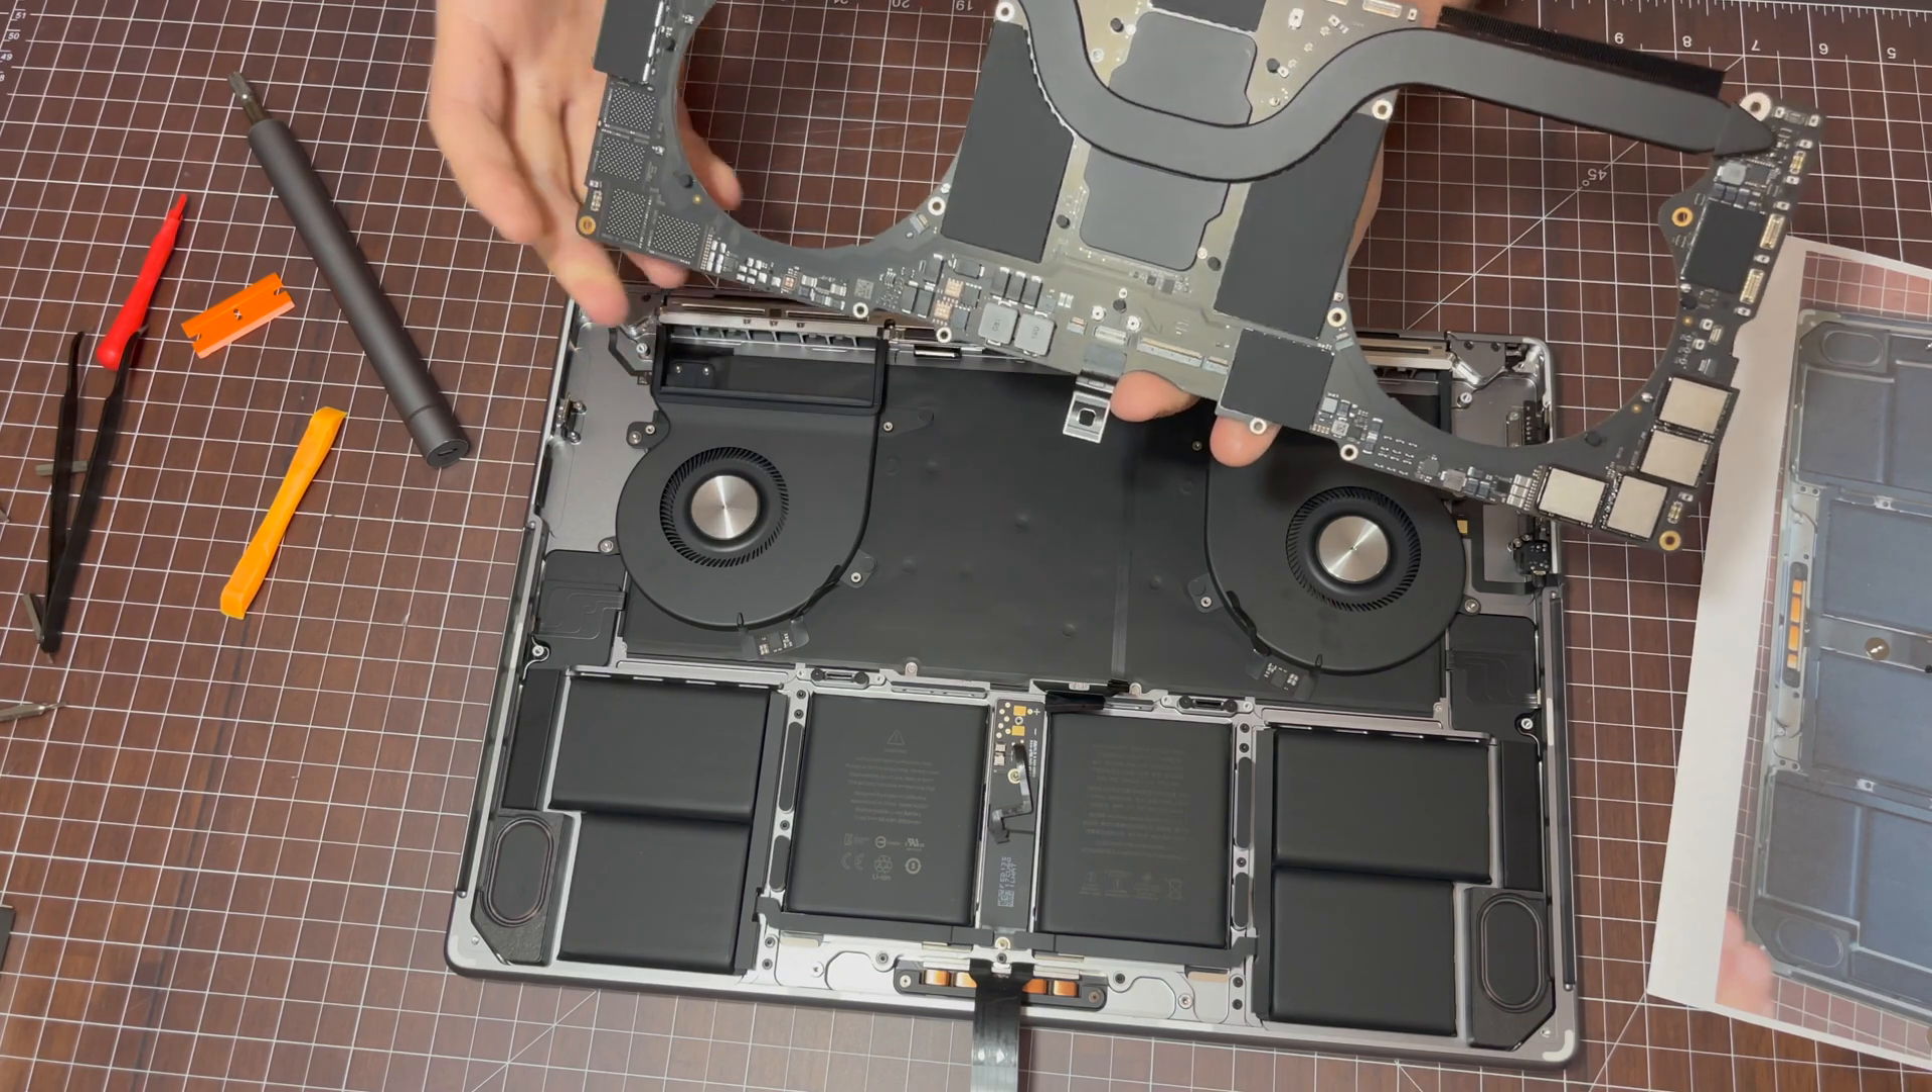At this point, we've disconnected the entire logic board from the M1 Pro 16 -inch 2021 MacBook Pro.